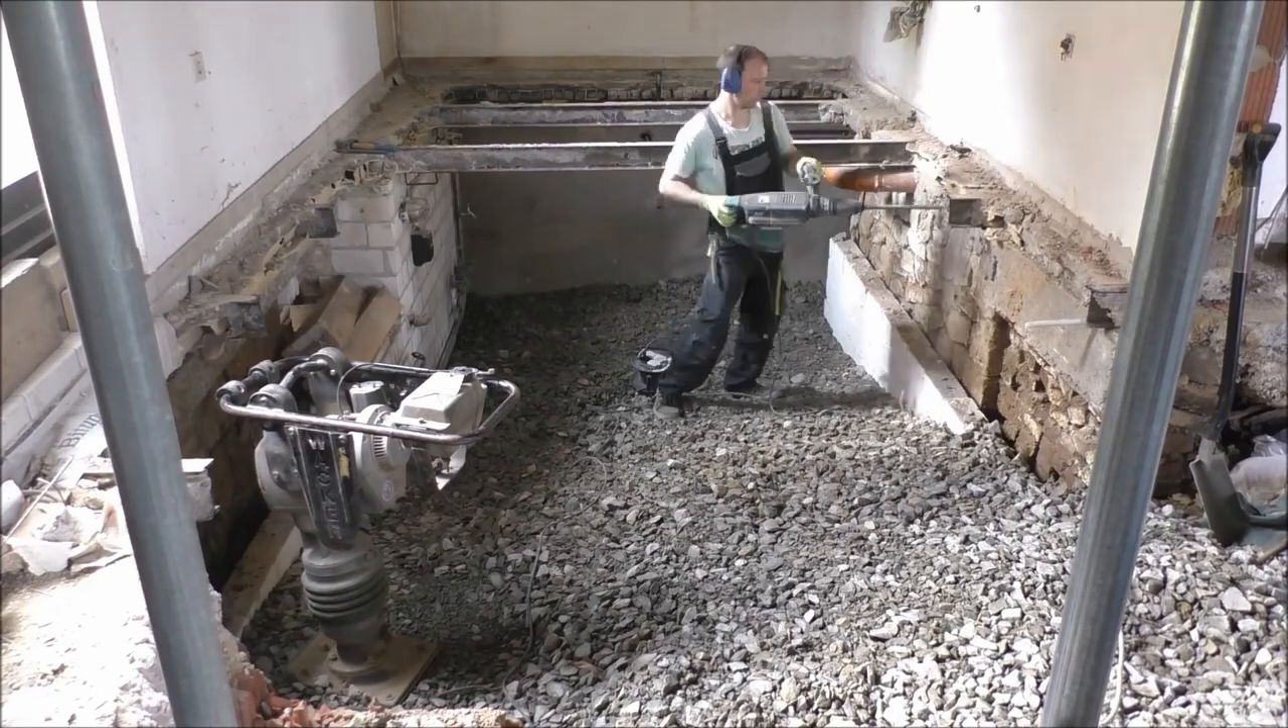You see there is still some steel beams left which needs to be removed.